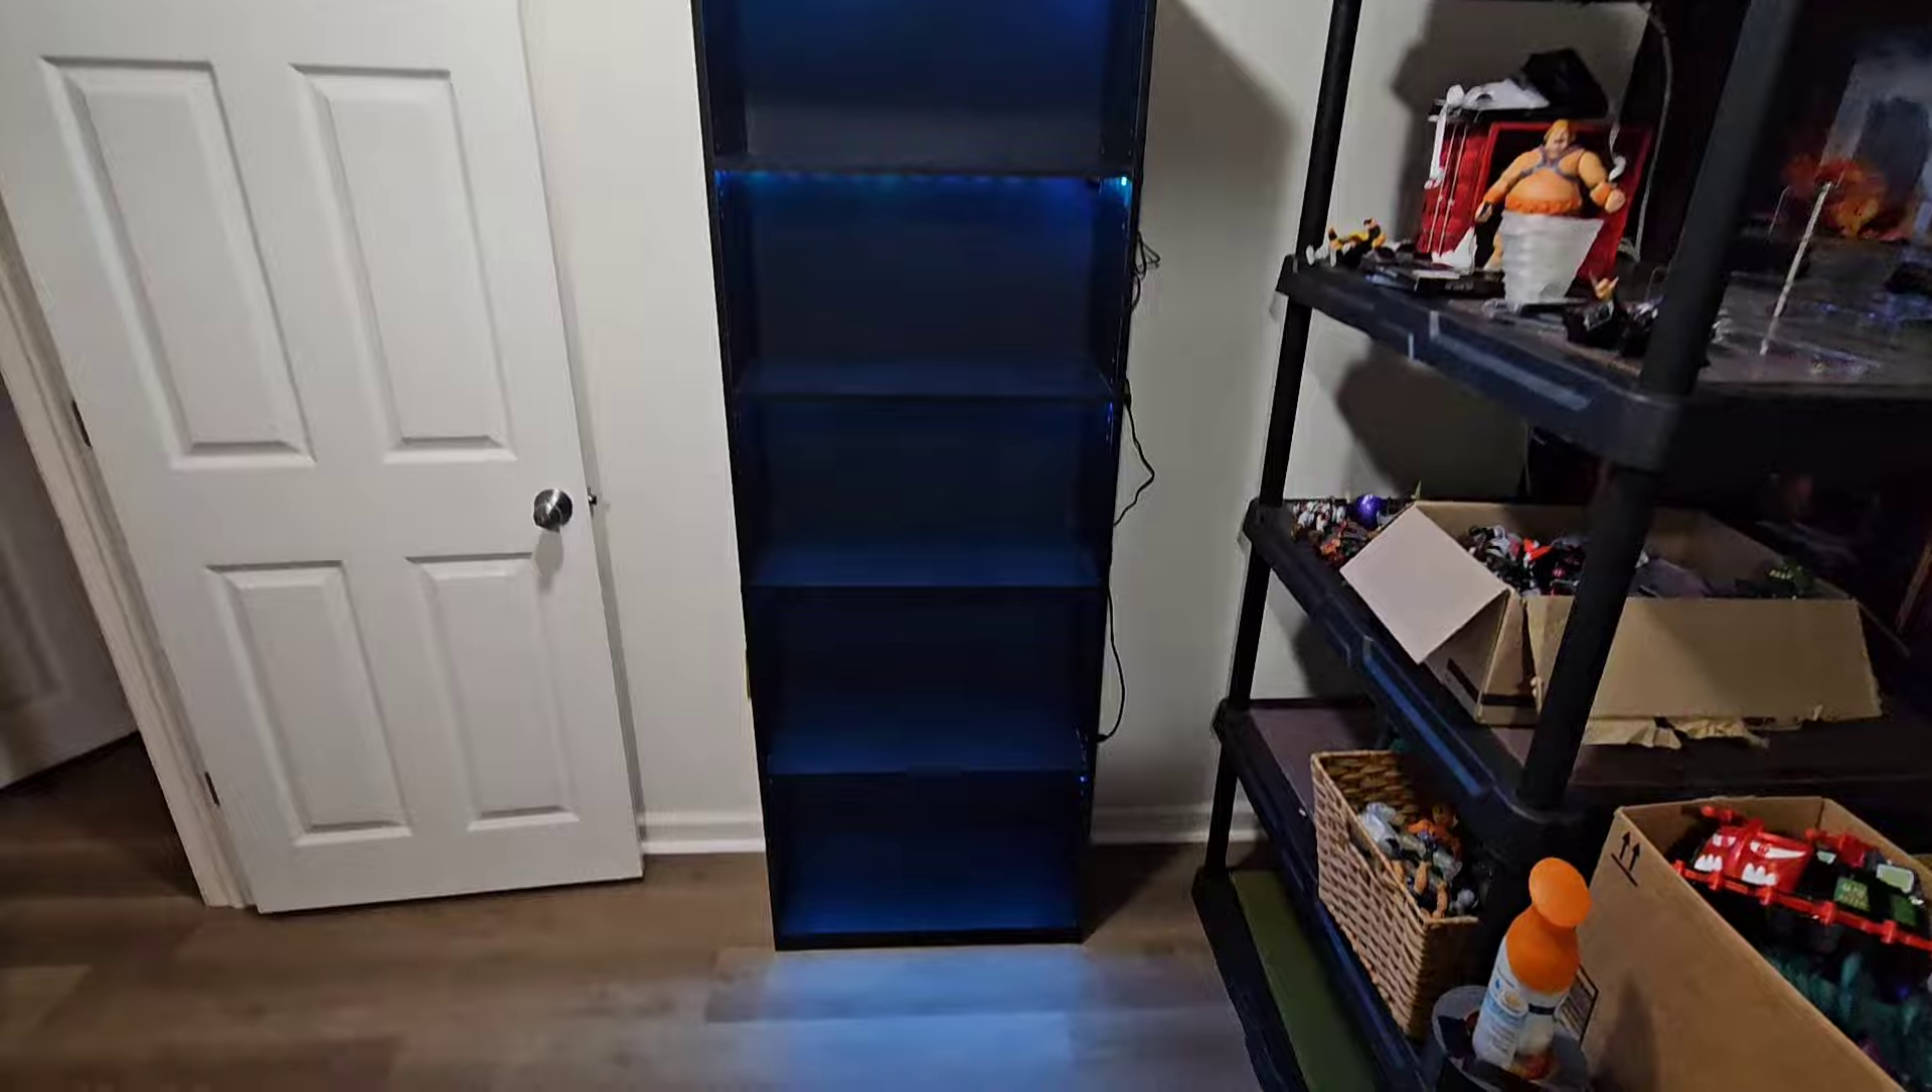Now right here I got all five lights set up on each shelf.